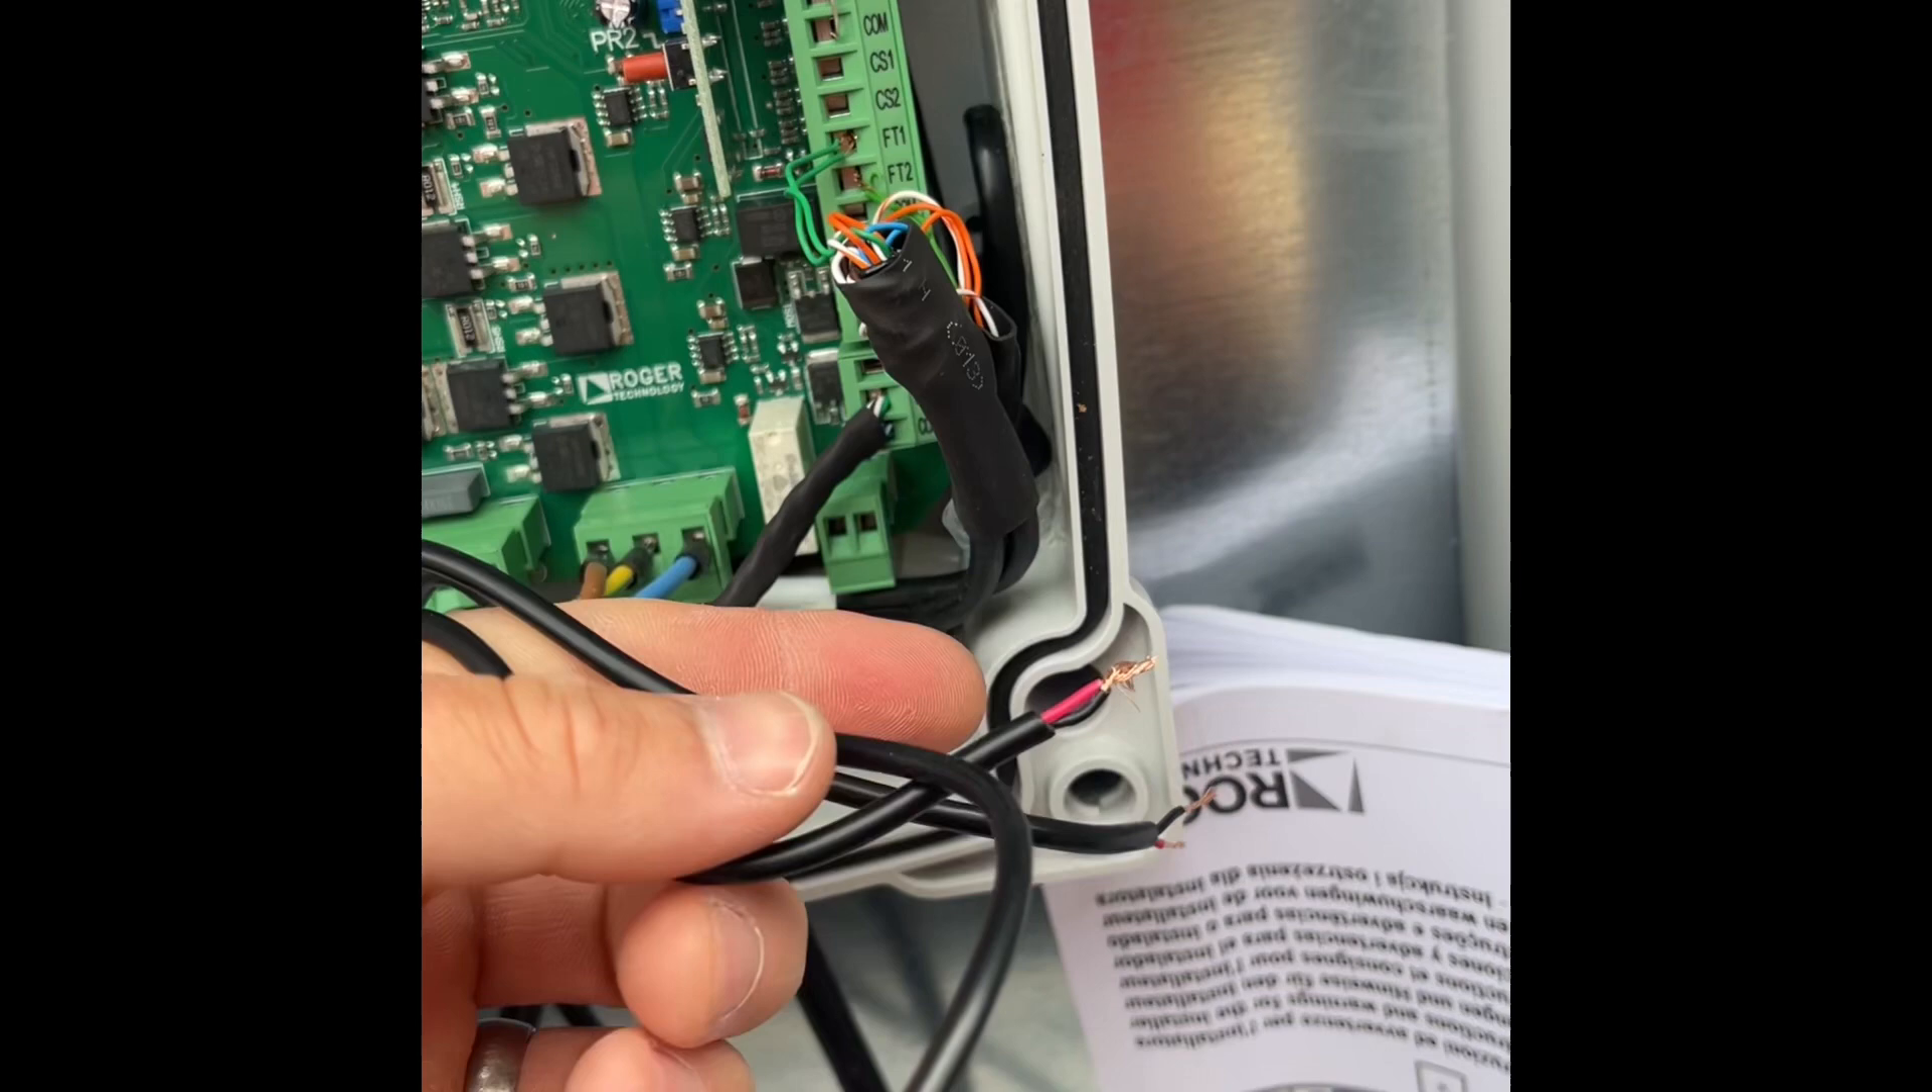All right so we've pulled the cables through and we've now got them inside the motor.